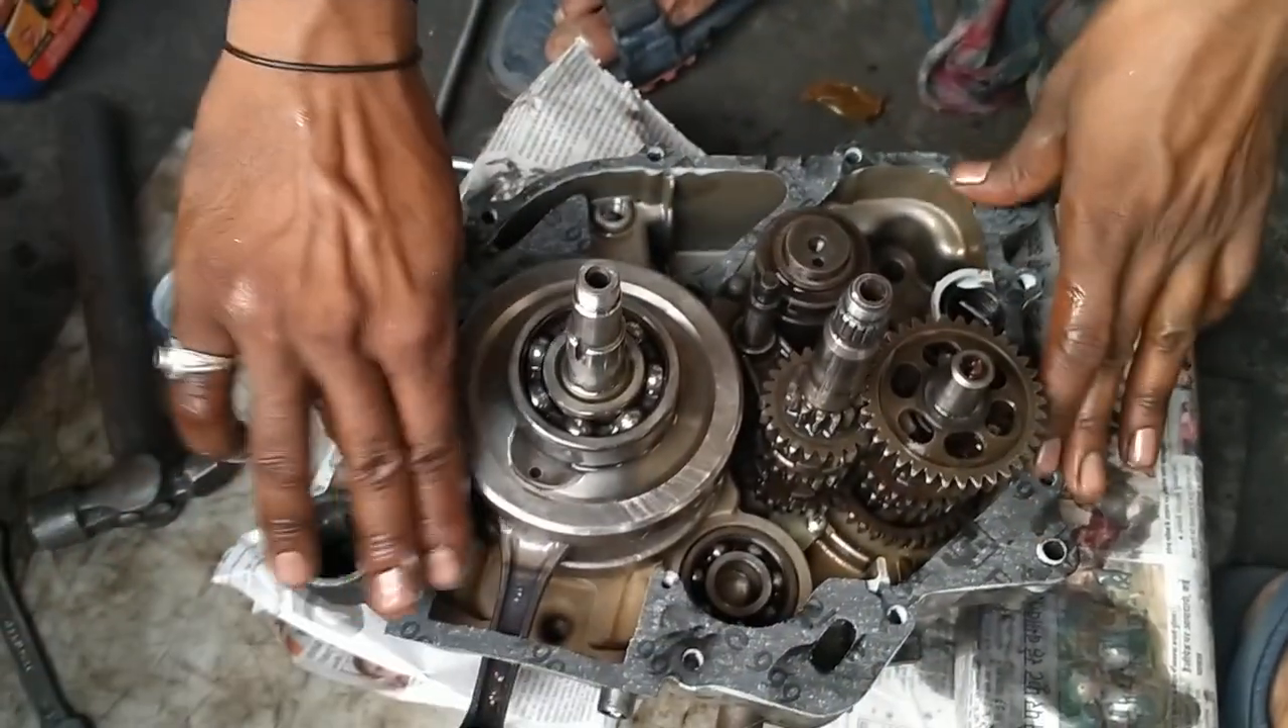यह देखिए पैकिंग काफी अच्छी तरीके से लग चुका है।